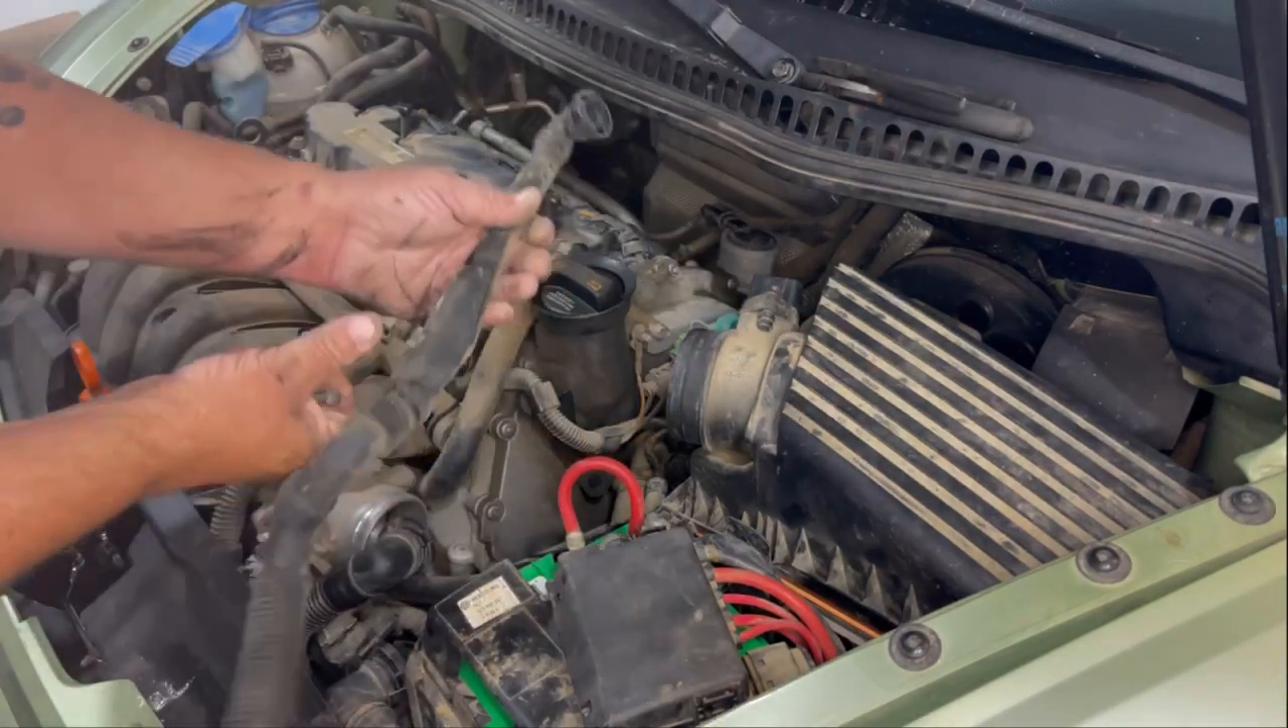And the air tube is out of the way.